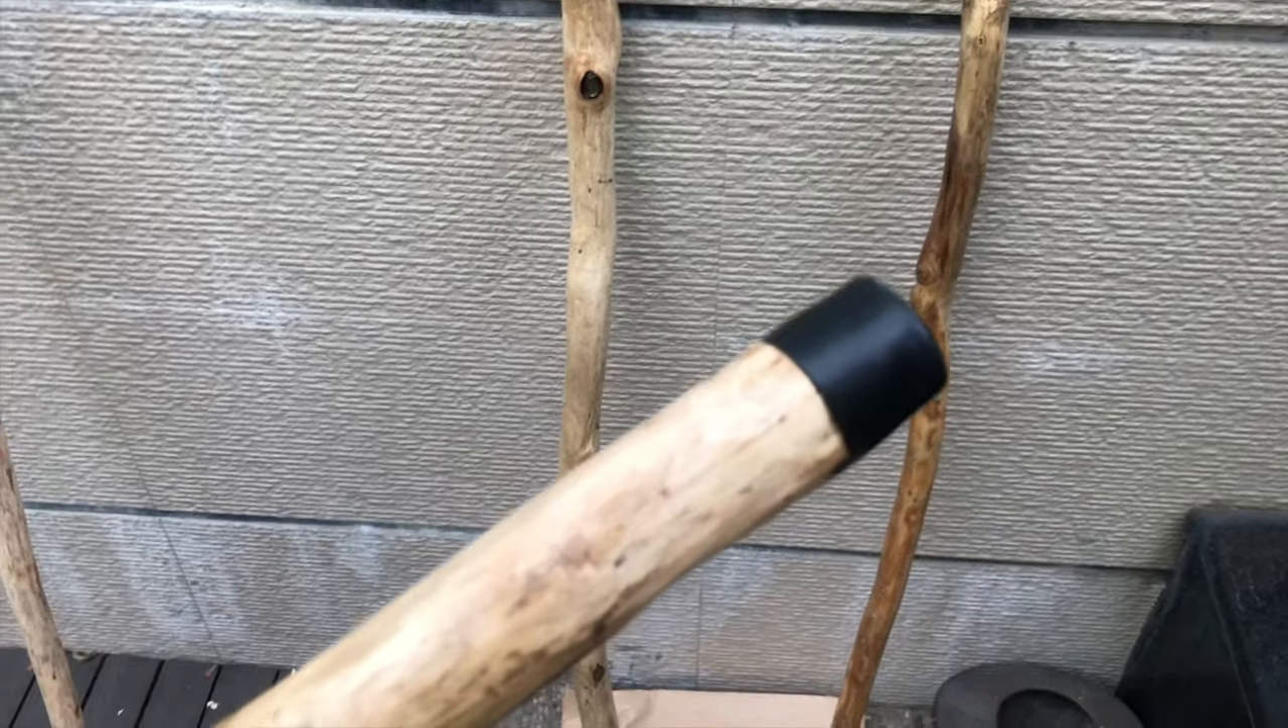These stoppers here are for furniture and they fit perfectly just like mine did.